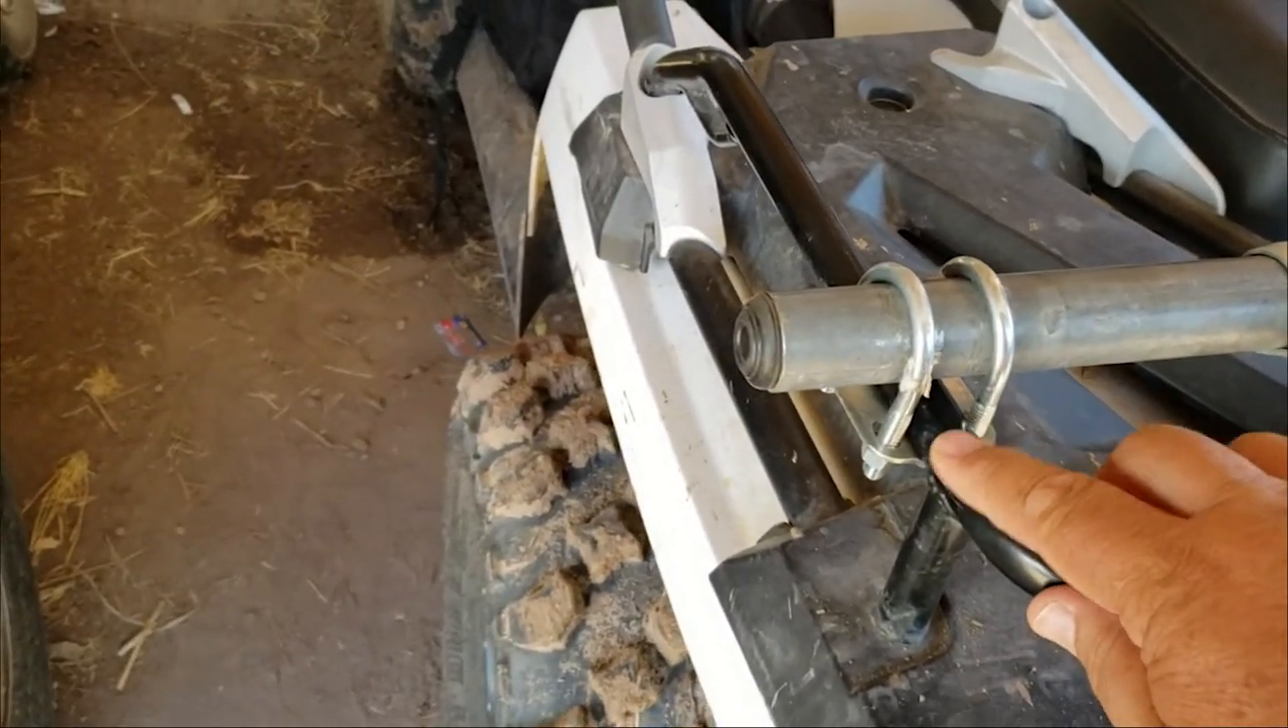My chain link top rail is connected to the tie -down with u -bolts.